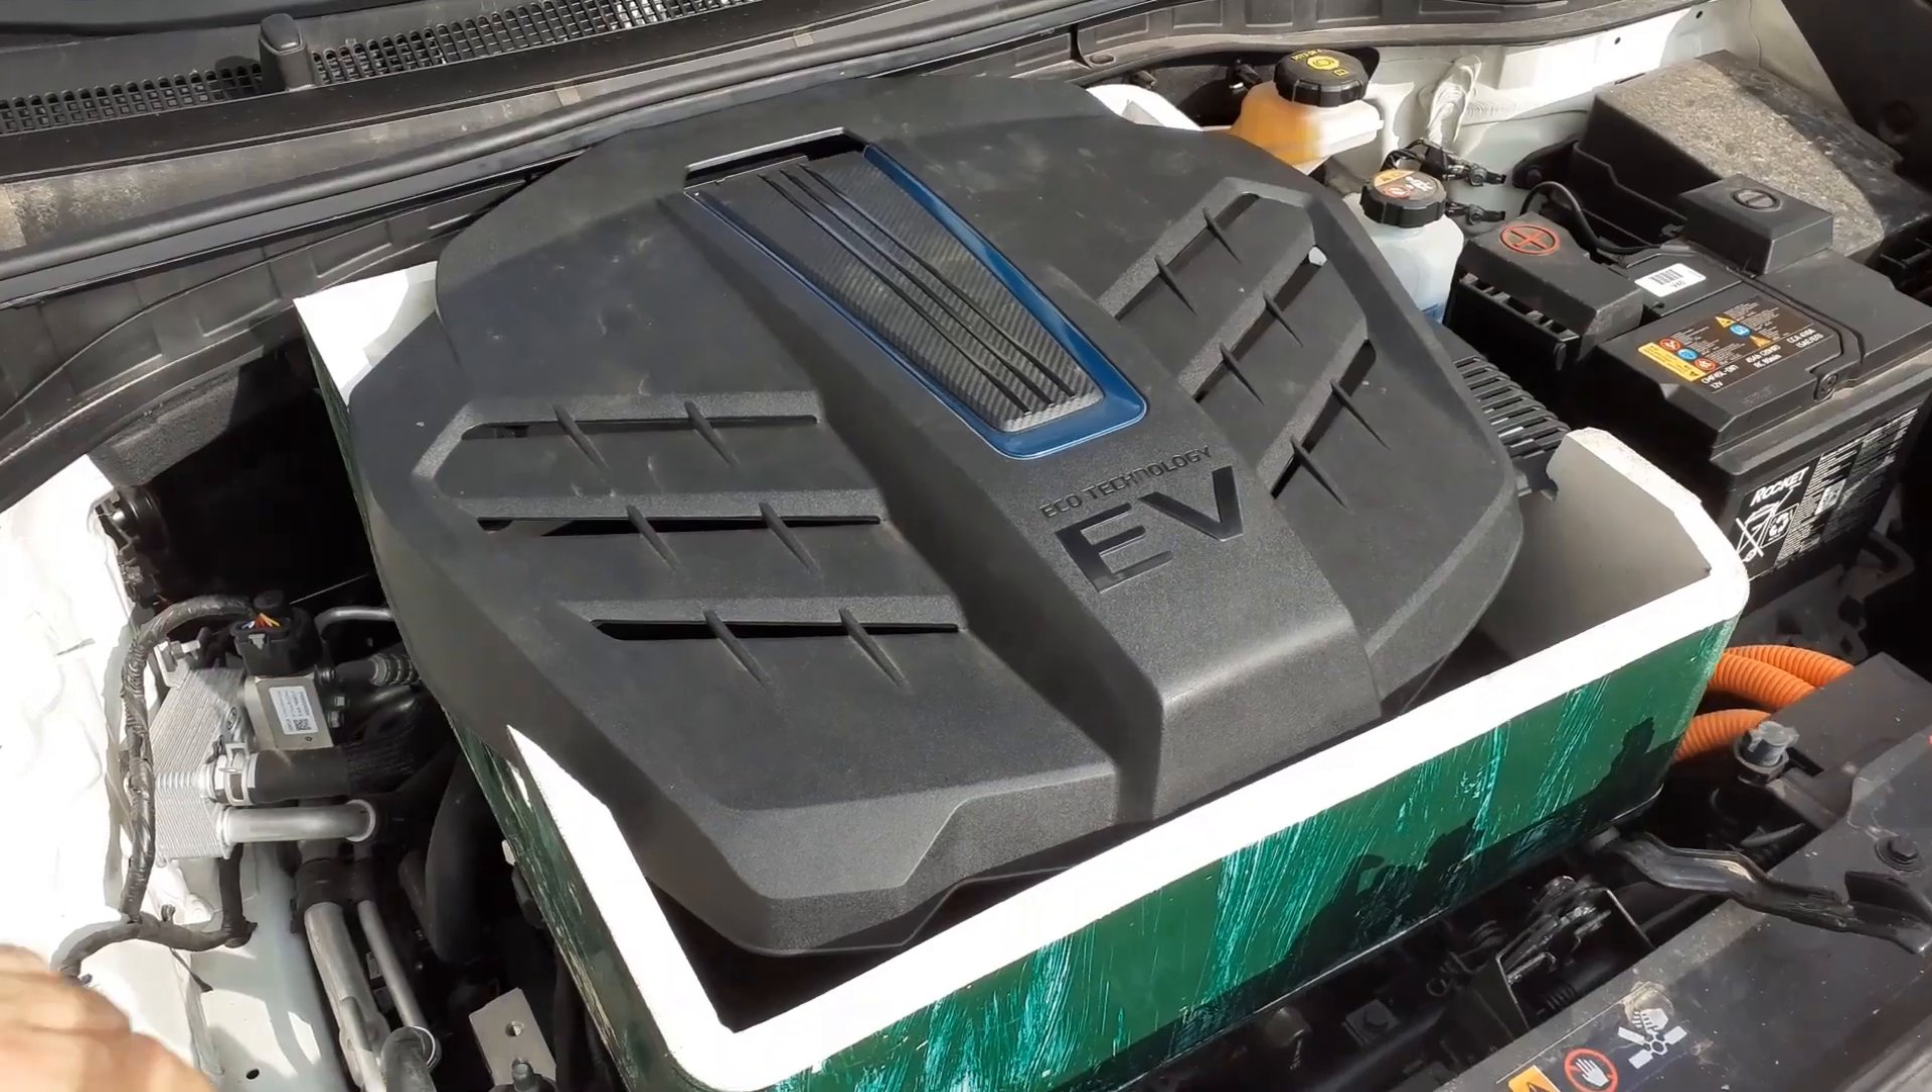Y además la tapa original queda aquí enganchada. Ahora la tapa queda encastrada en el cajón.